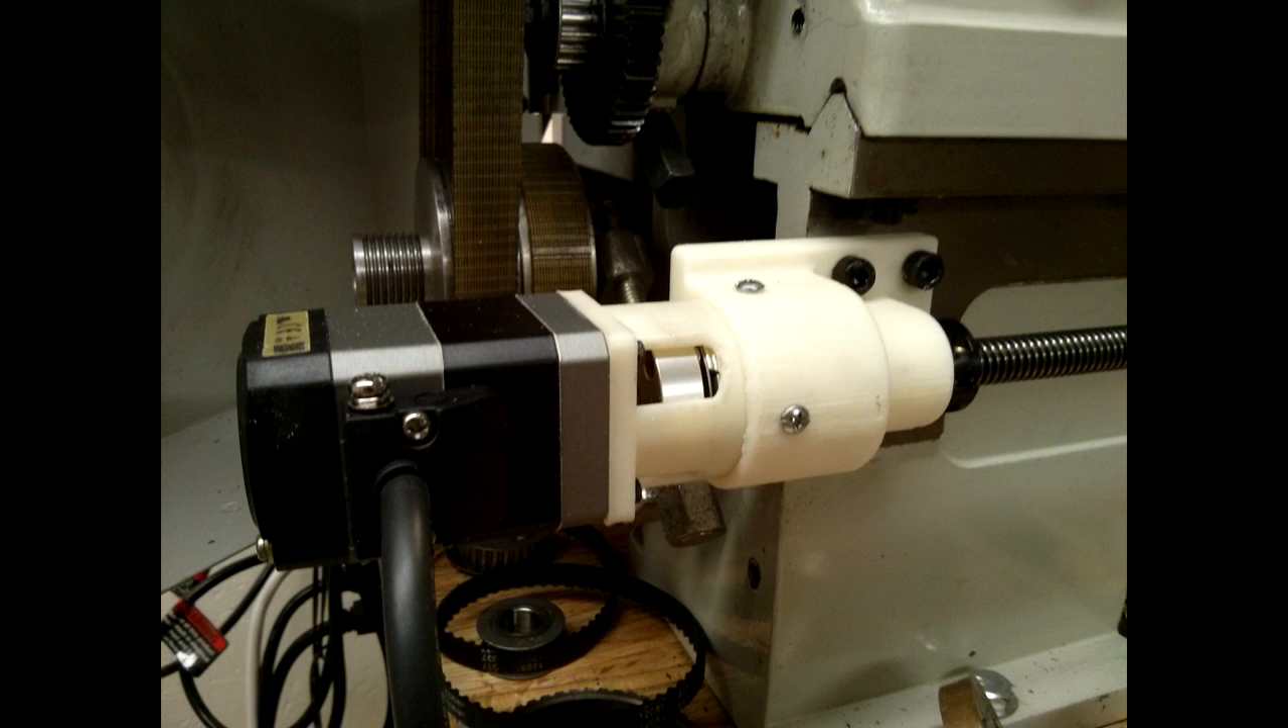This is the new lead screw adapter mounted in place of the original bearing support.